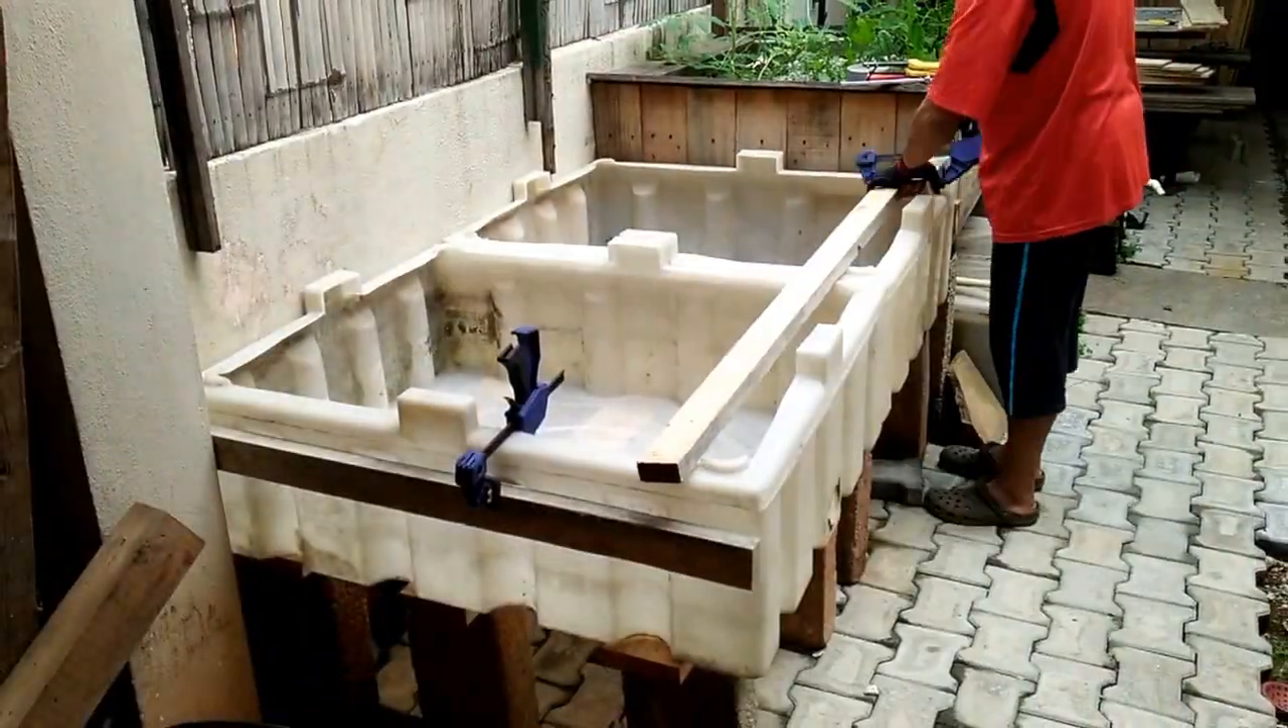So this both these 300 liter tanks fit completely comfortably there in the space.